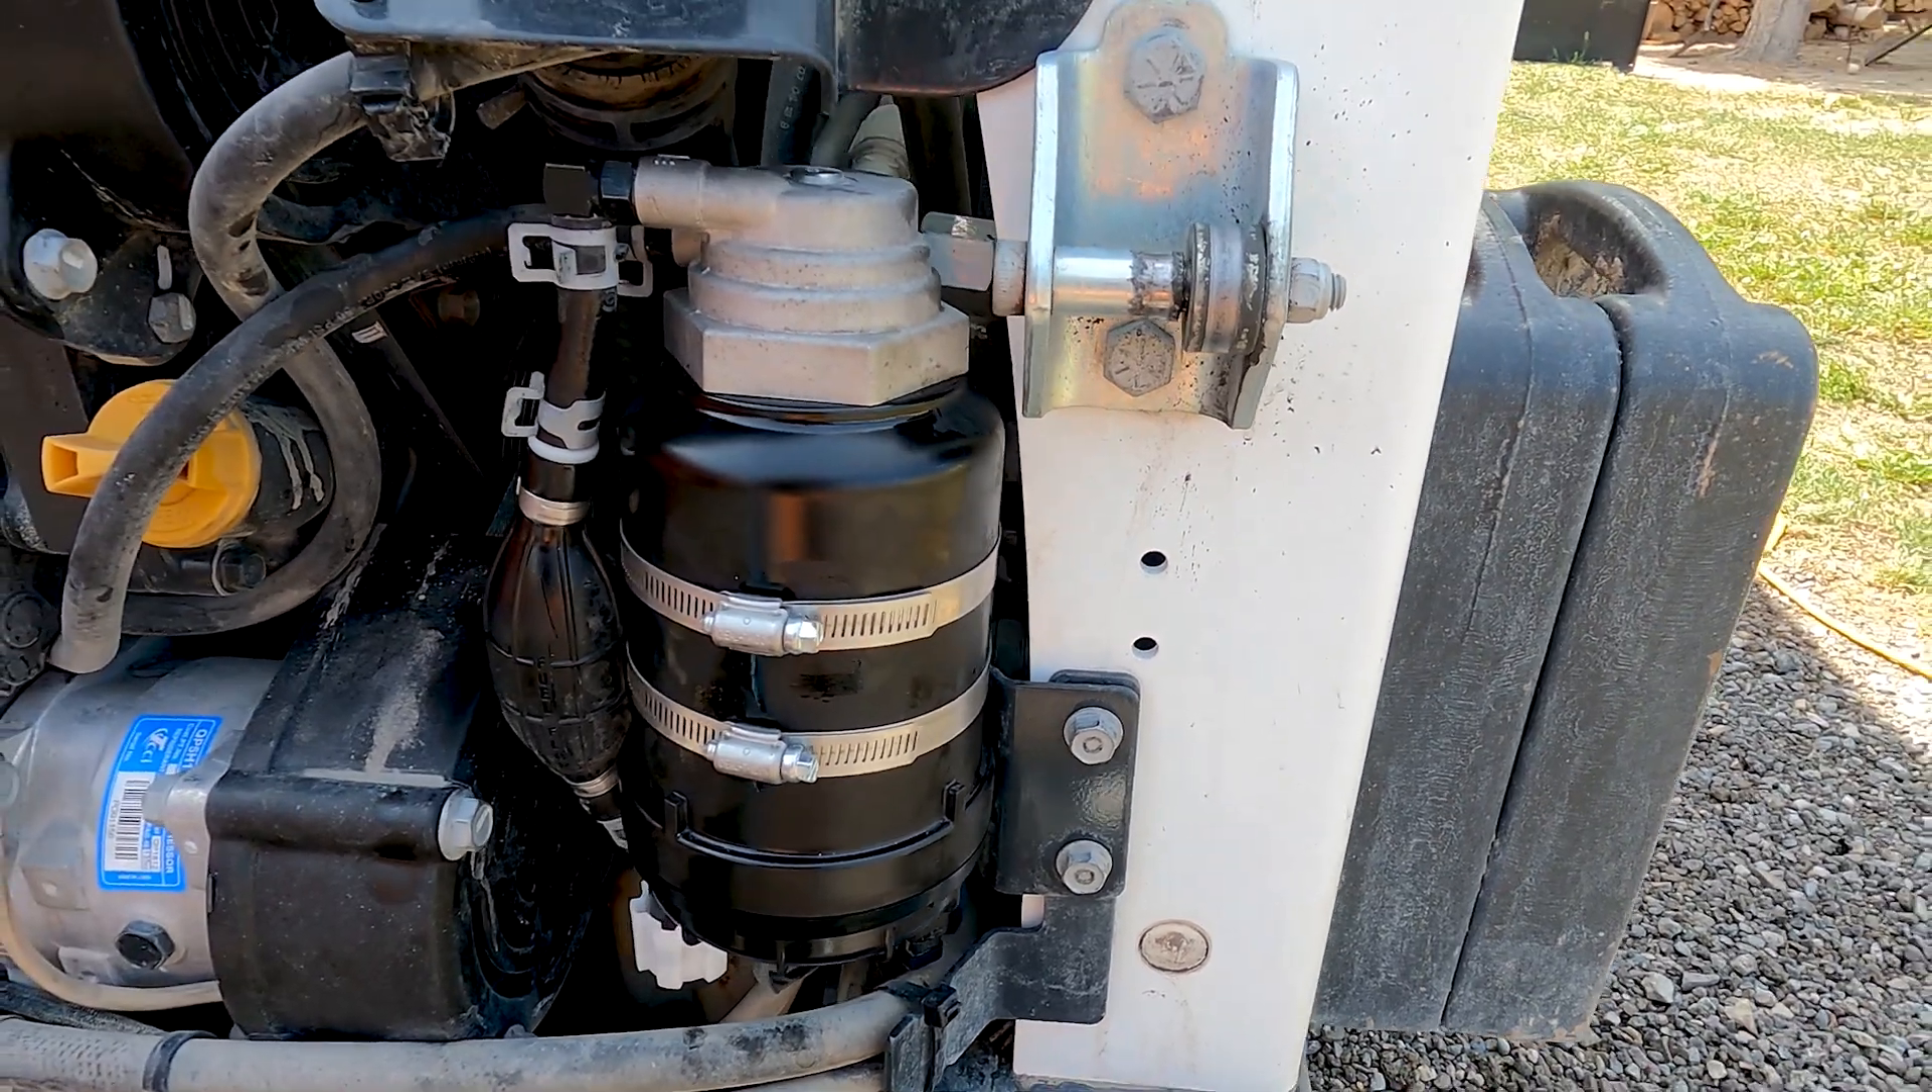So there's our new fuel filter installed.